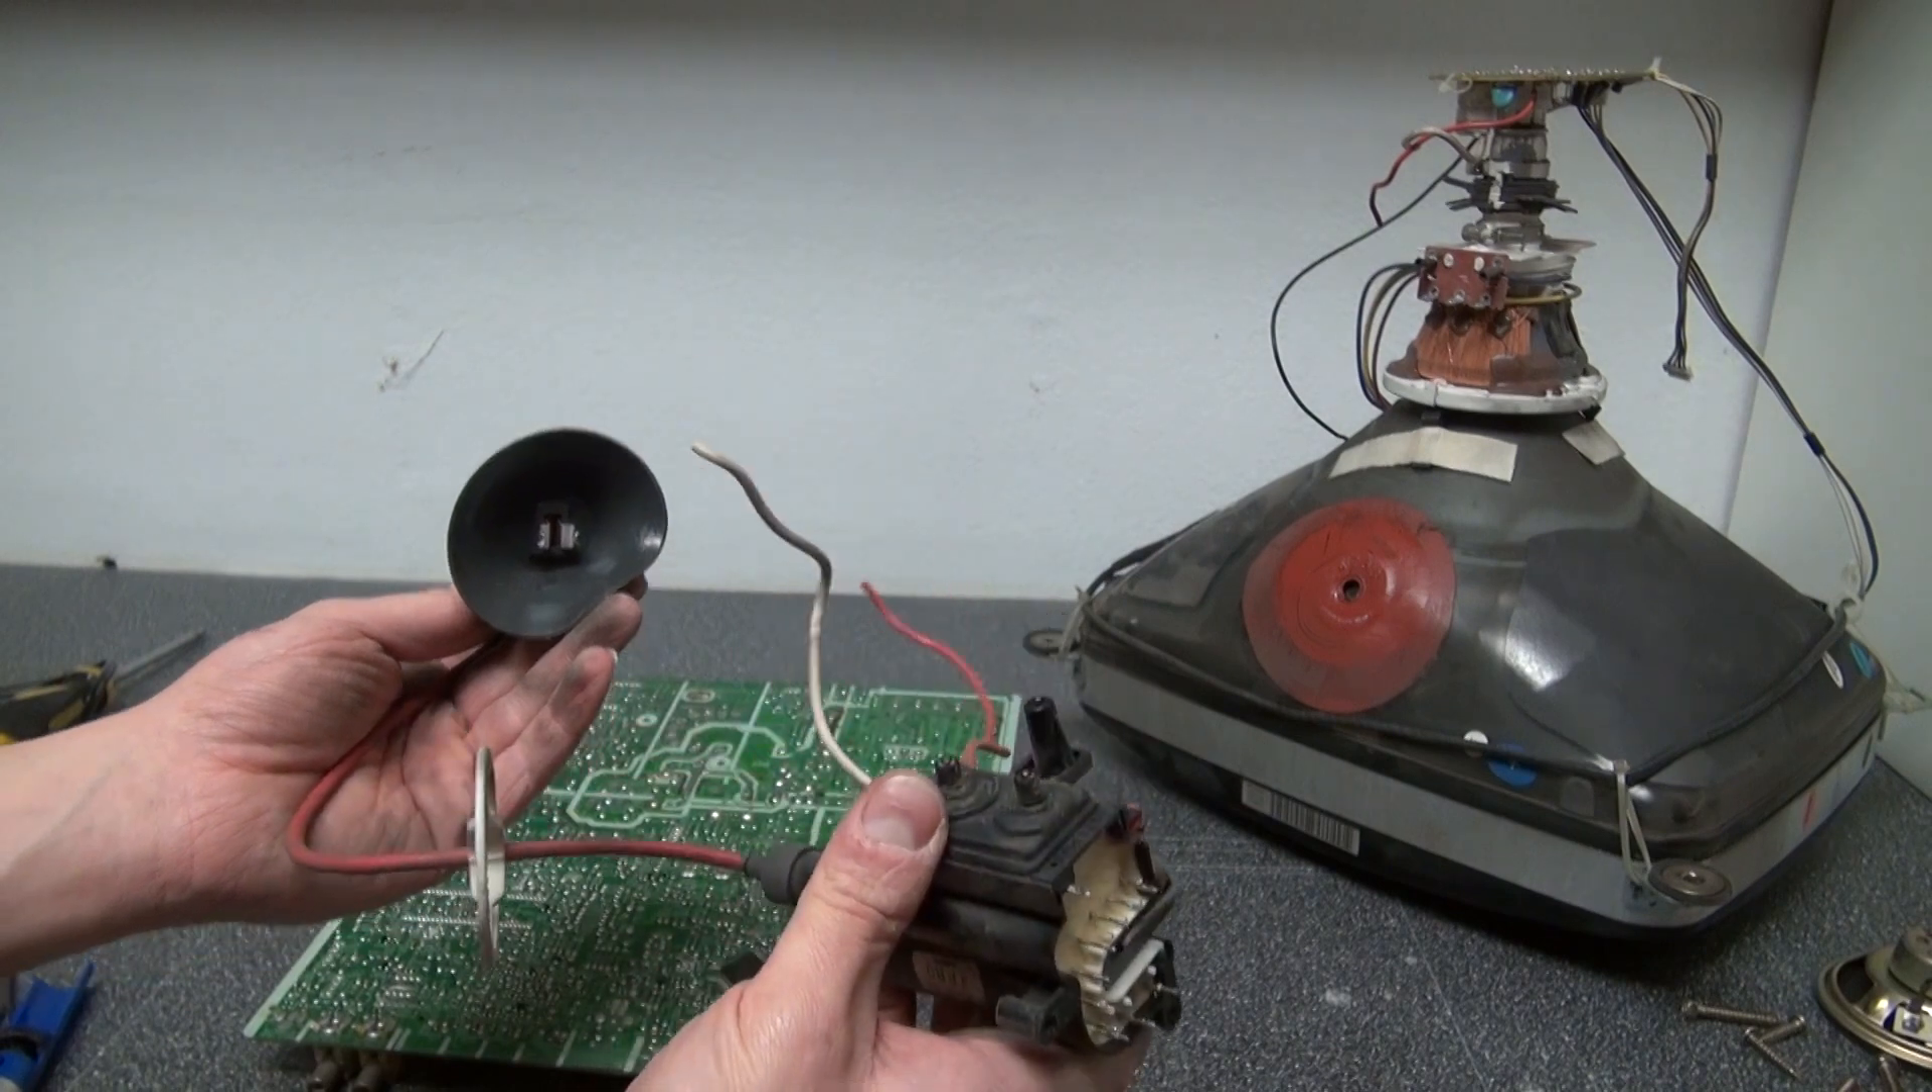I have now desoldered the flyback transformer.